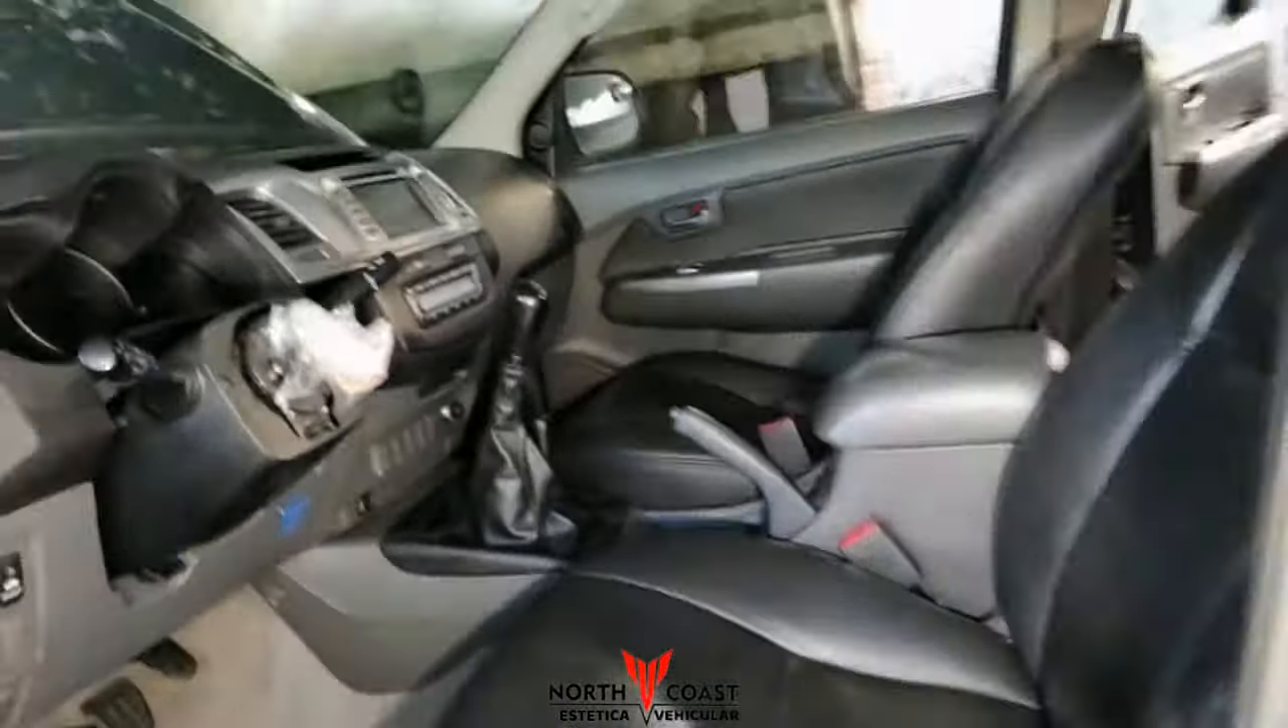Las butacas están puestas. Los asientos están puestos.